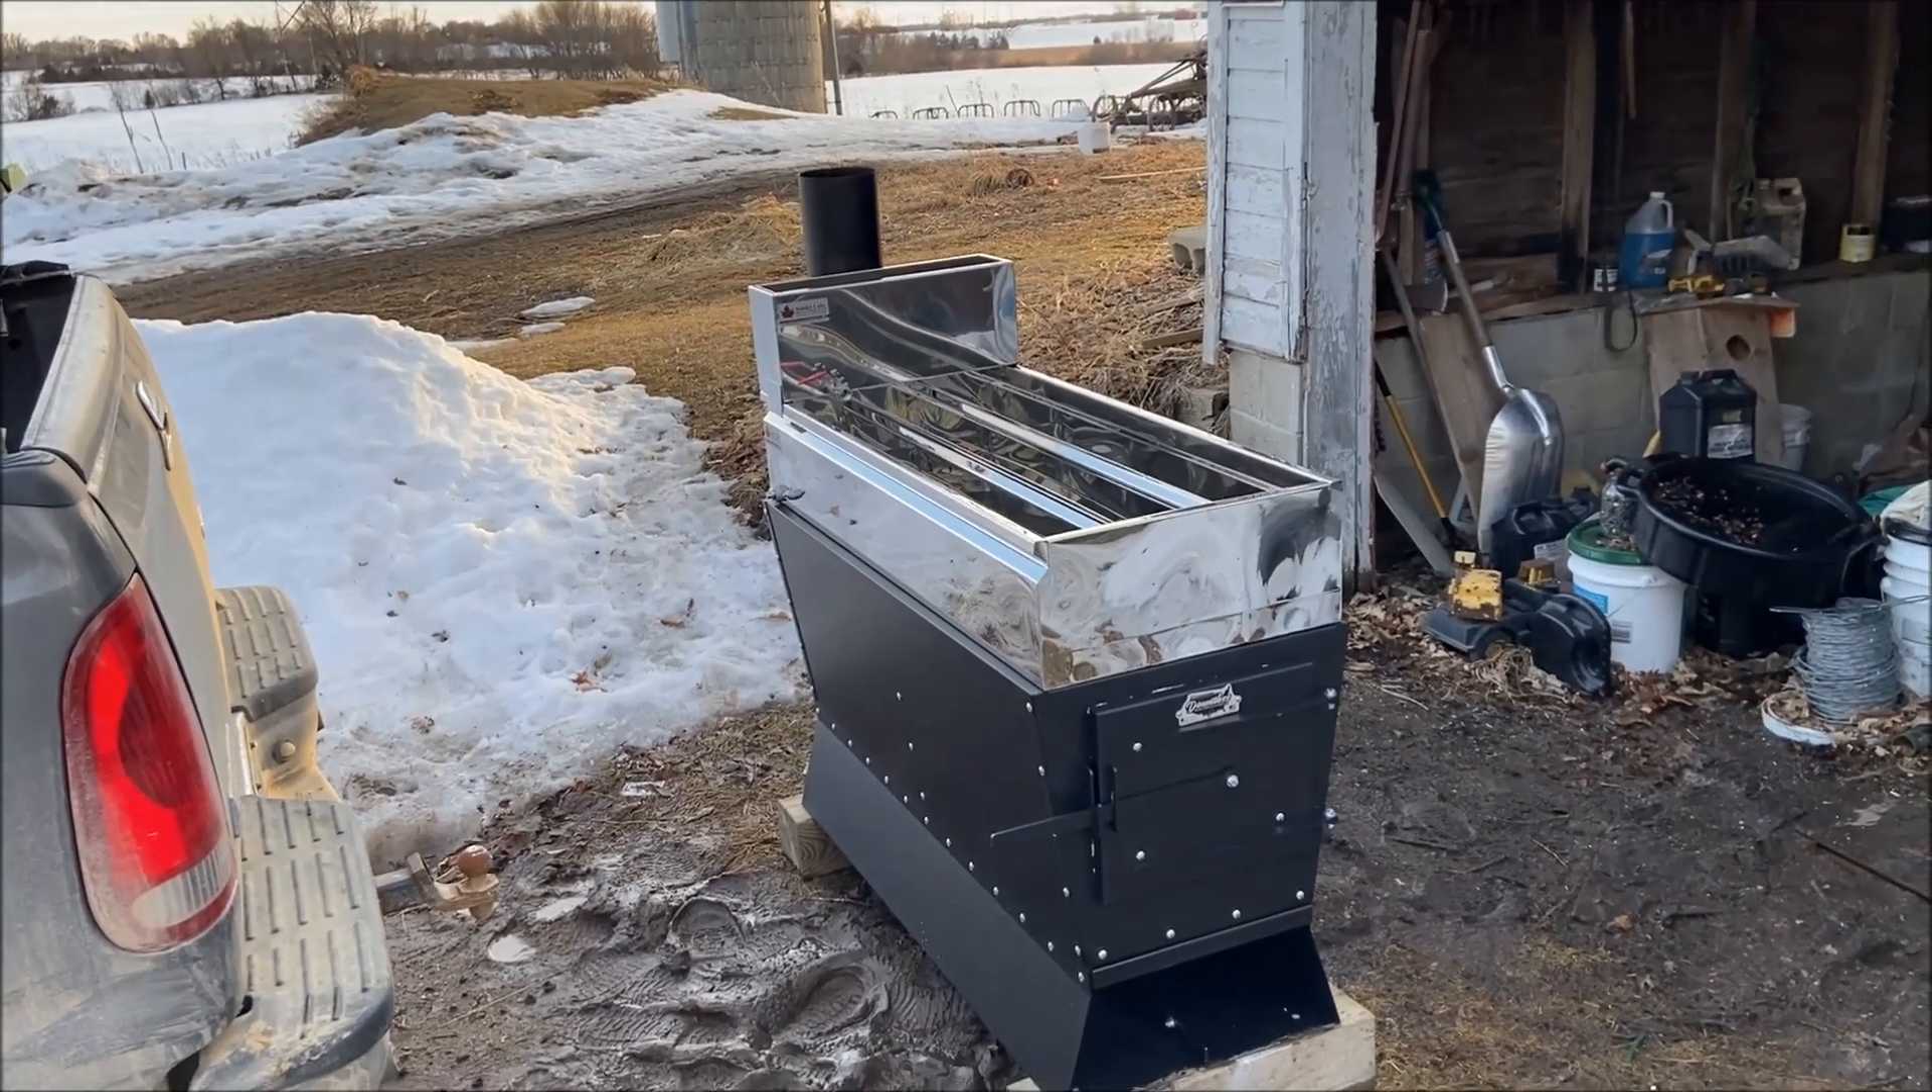I'm not quite 100 % done. I still need to add some more chimney pipe sections.